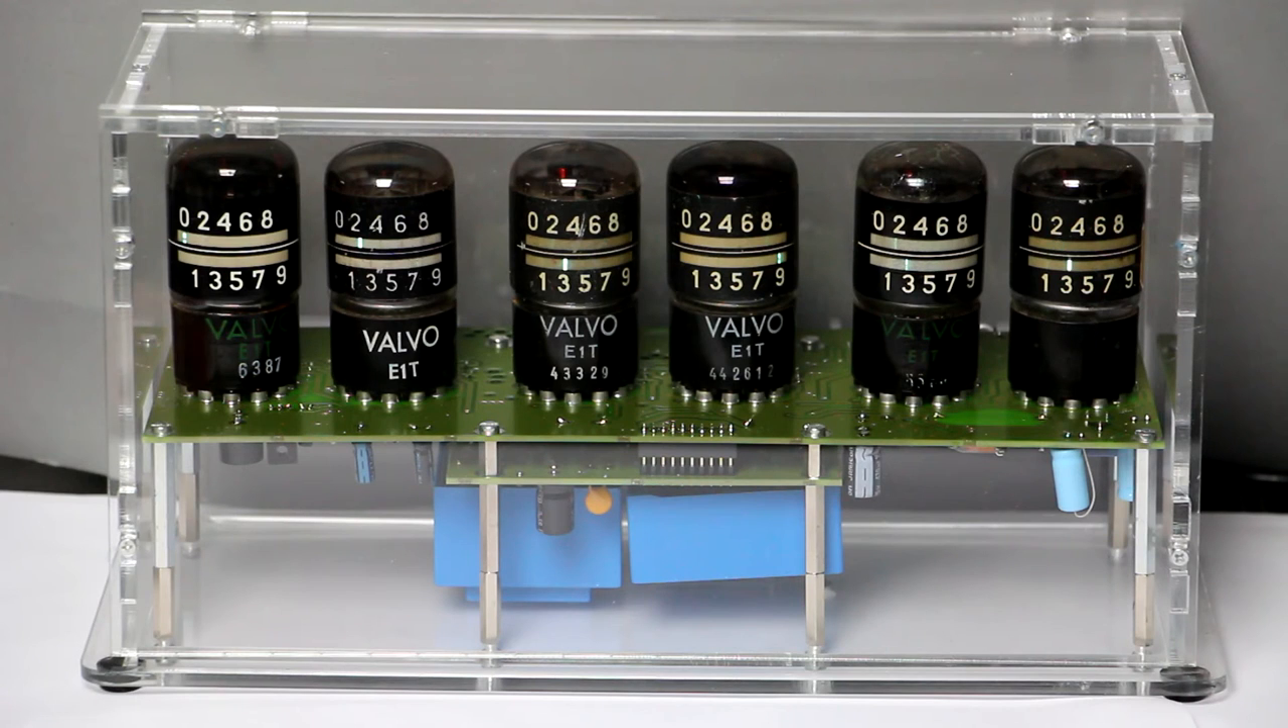The two transformers here the blue ones down below they they are not really straight fitting.